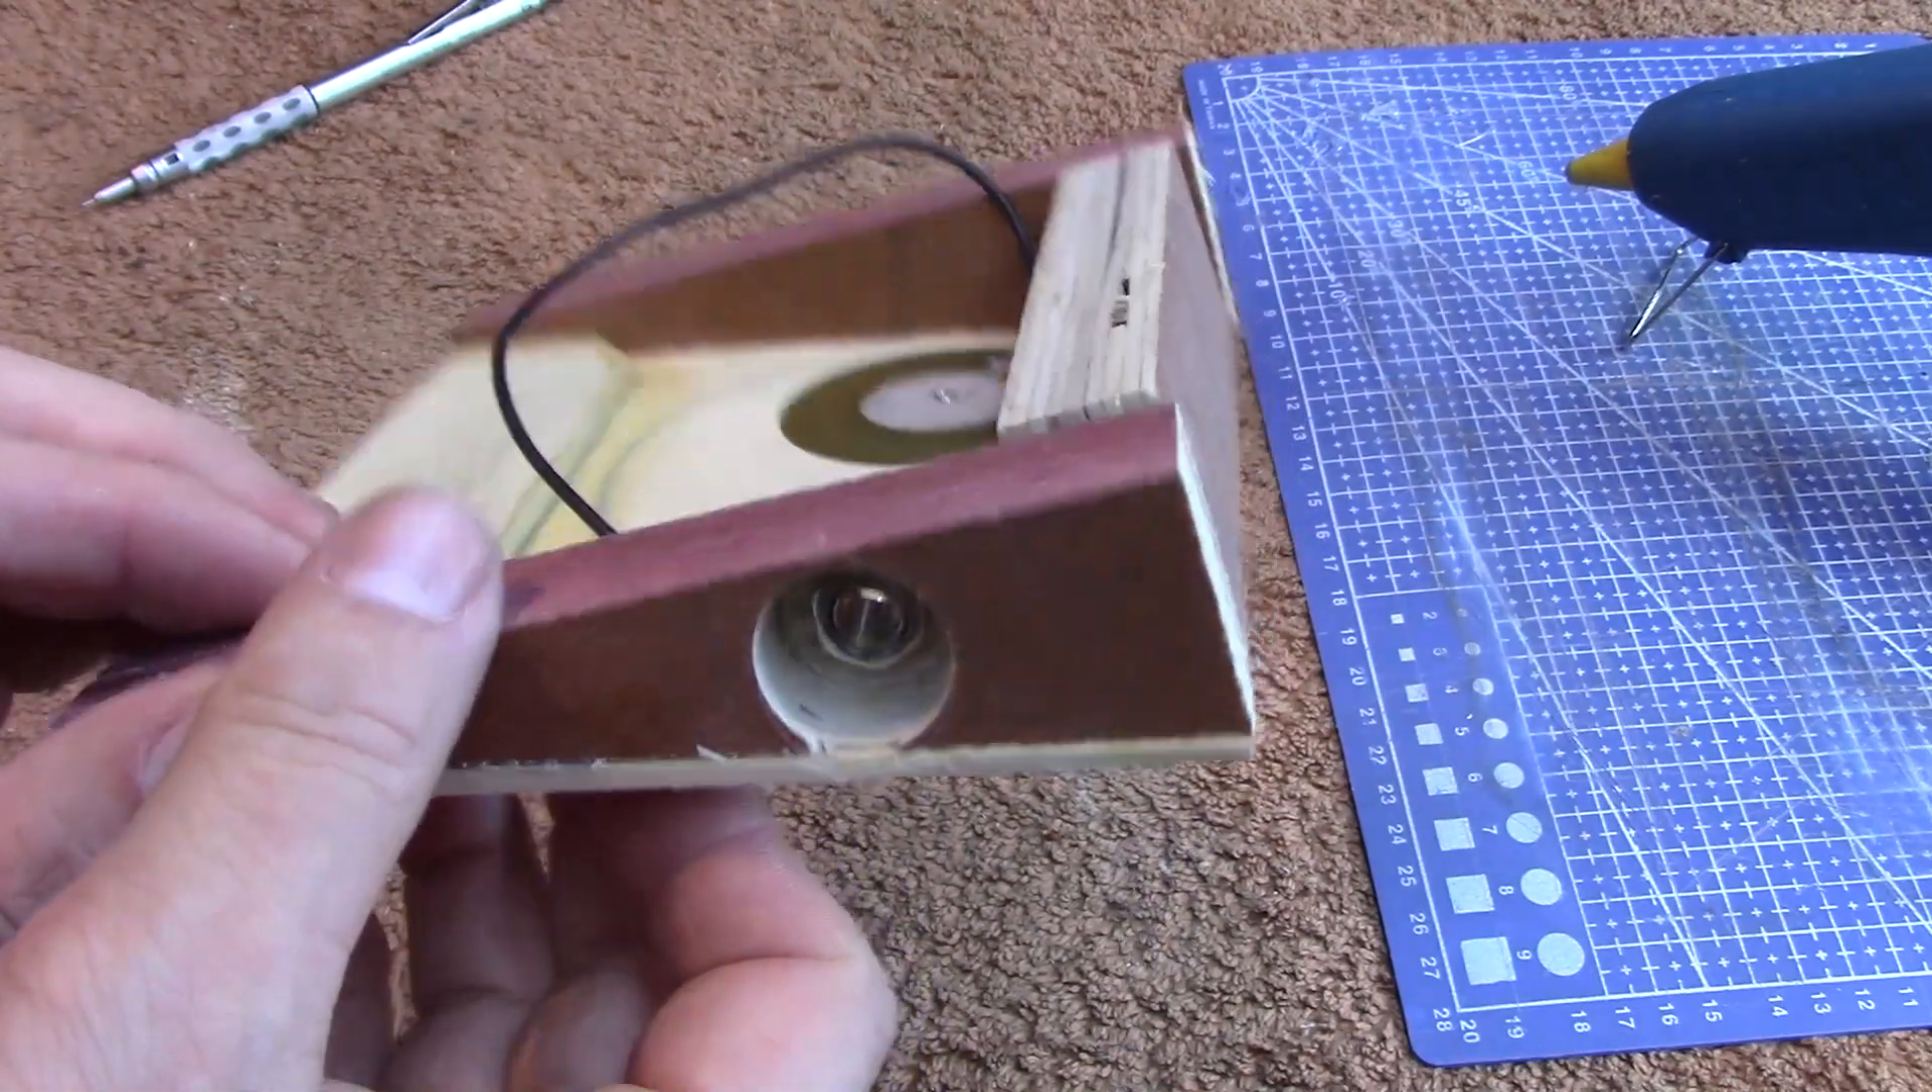So just to show you we now have our output jack in place there. So that sits just inside there.